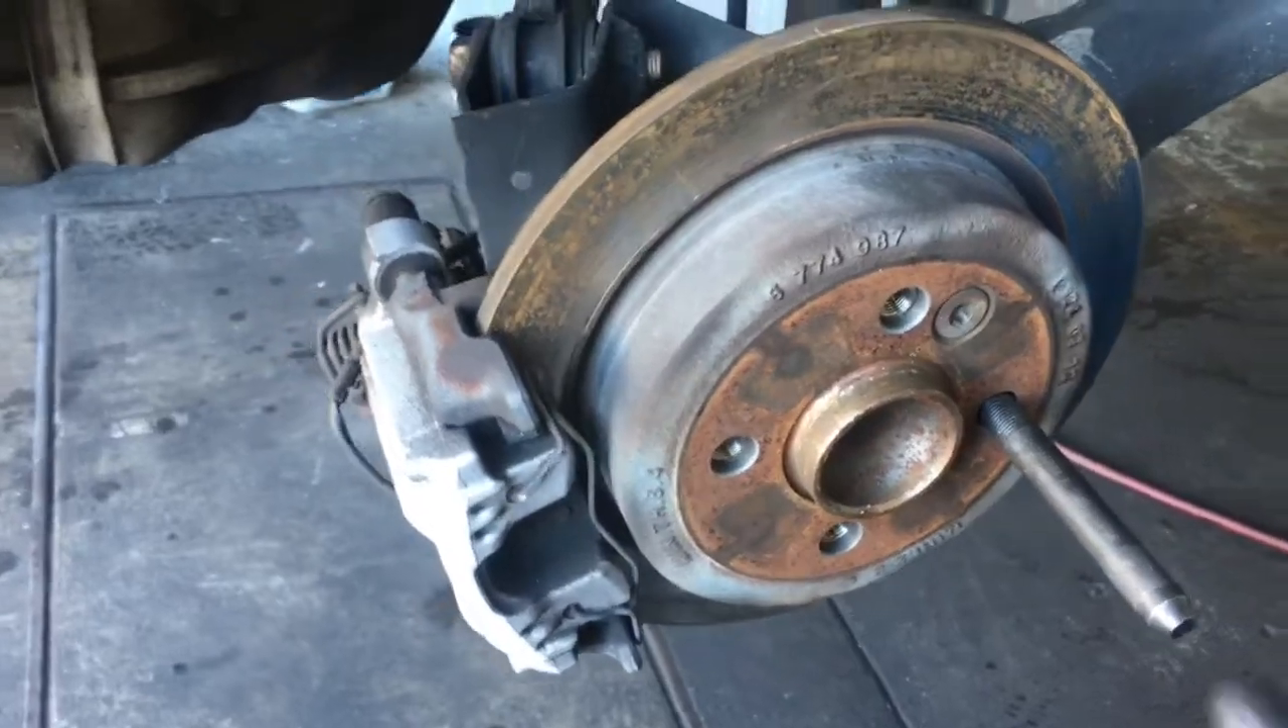Okay, now that the wheel's off, I'm working on the passenger side of the vehicle.